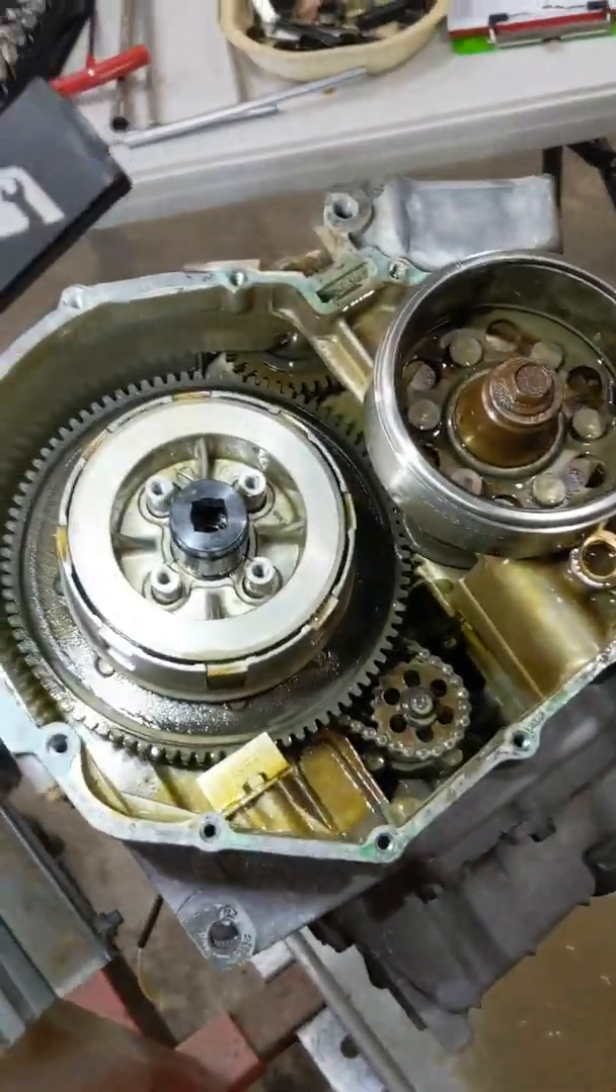Alright so I've got the clutch cover off.